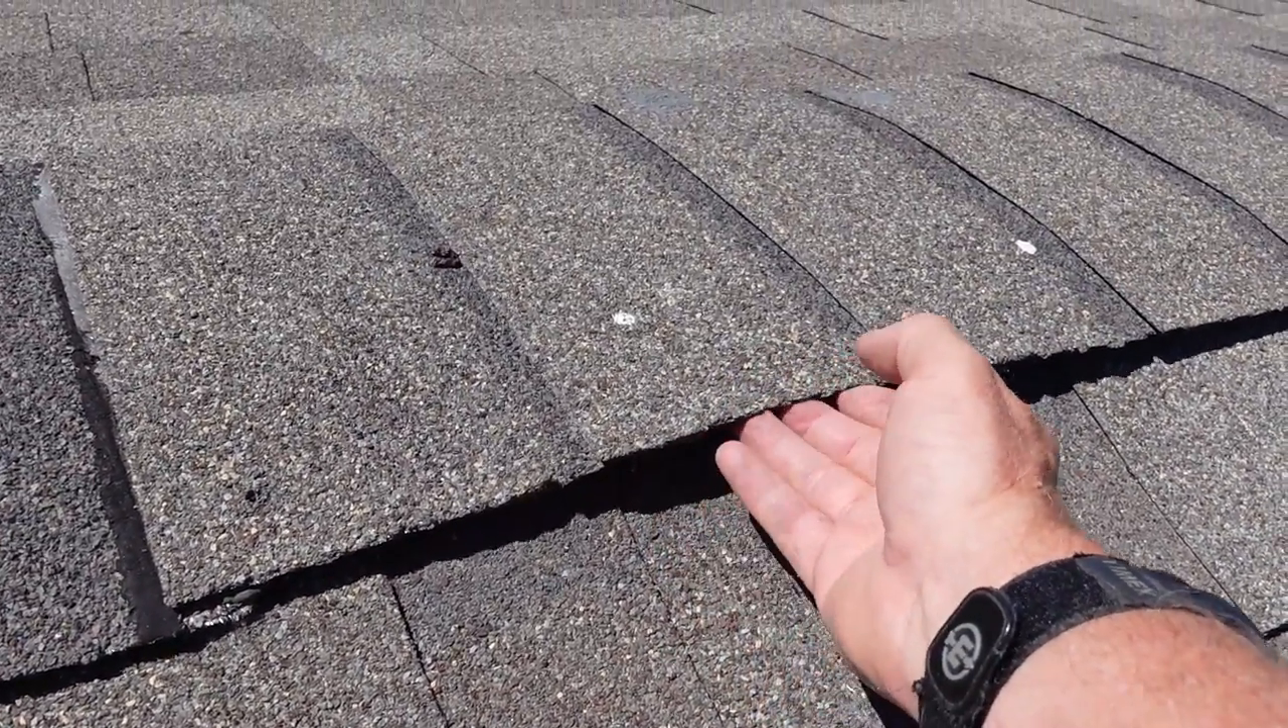This side of the ridge shingles you can see are lifted up quite a bit. They never actually sealed and so they're just flapping in the wind right.